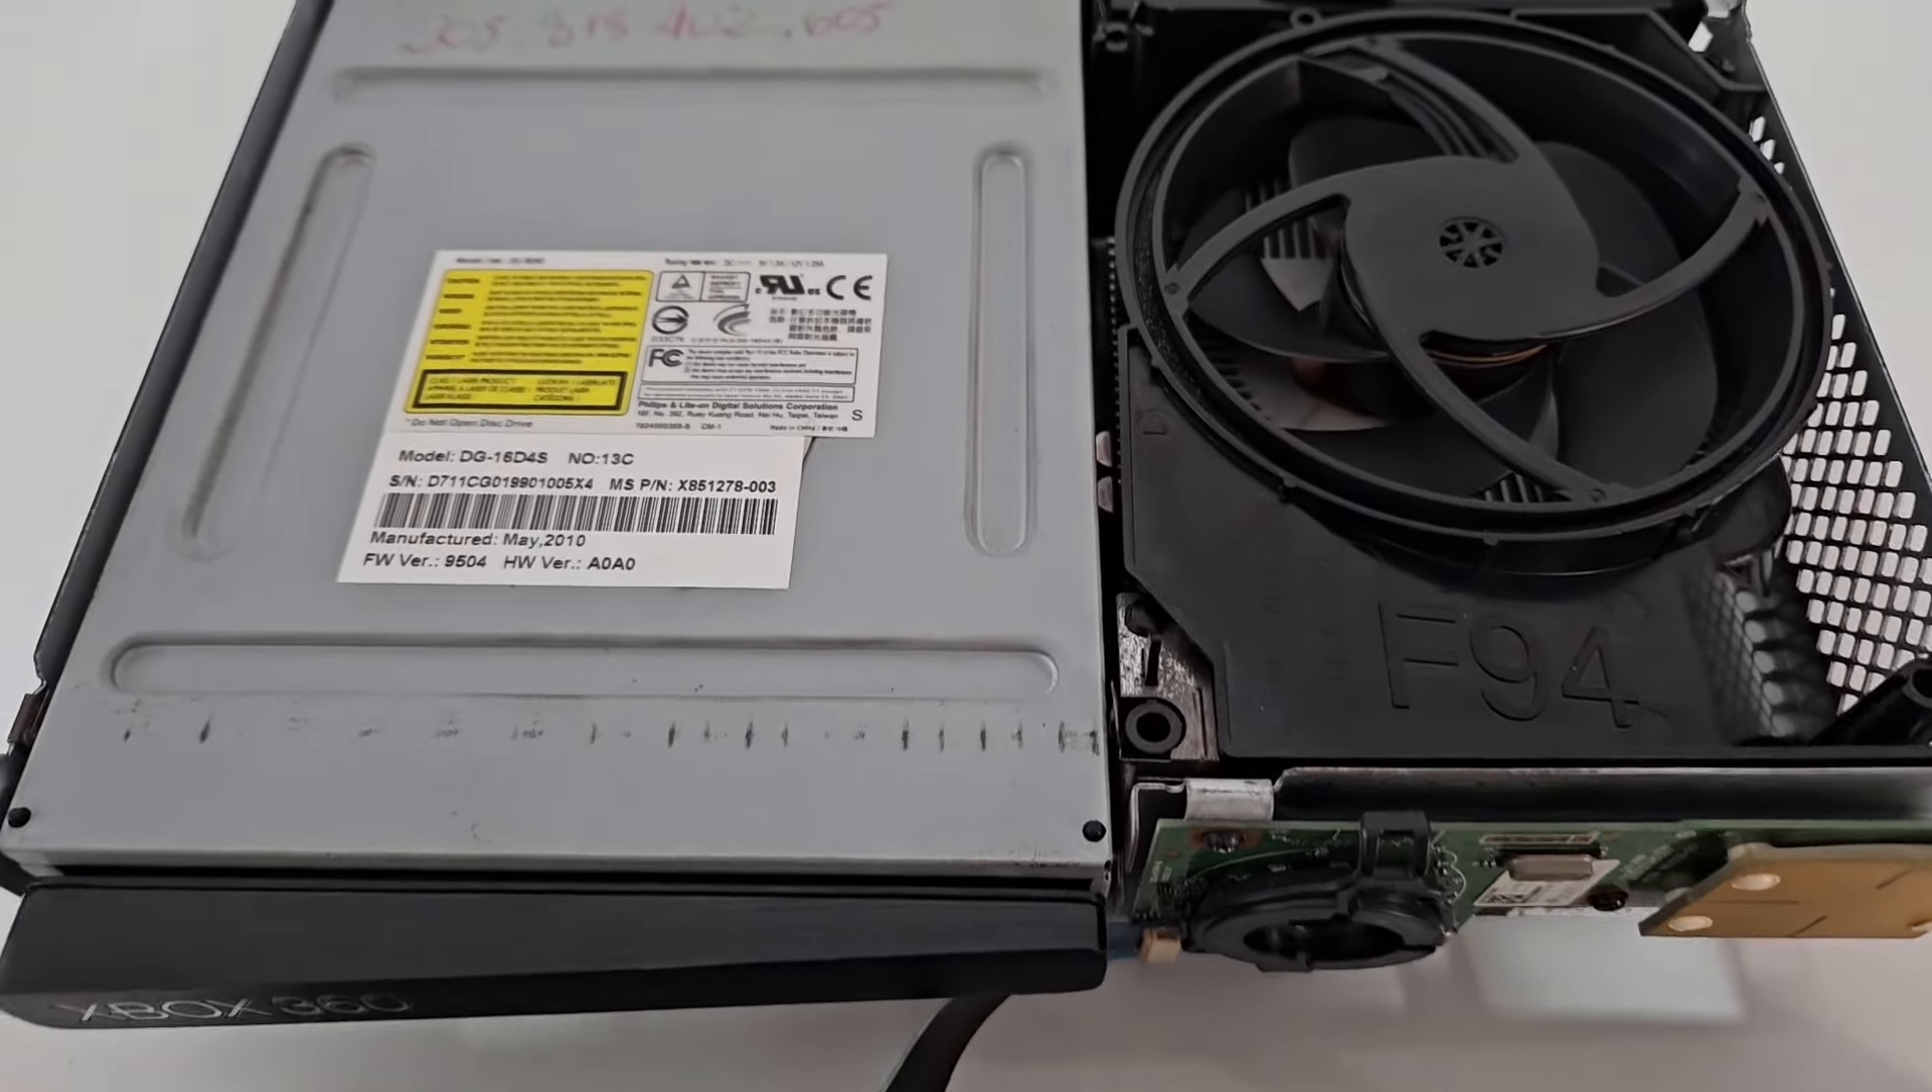Drive e carenagem do cooler foram instalados.